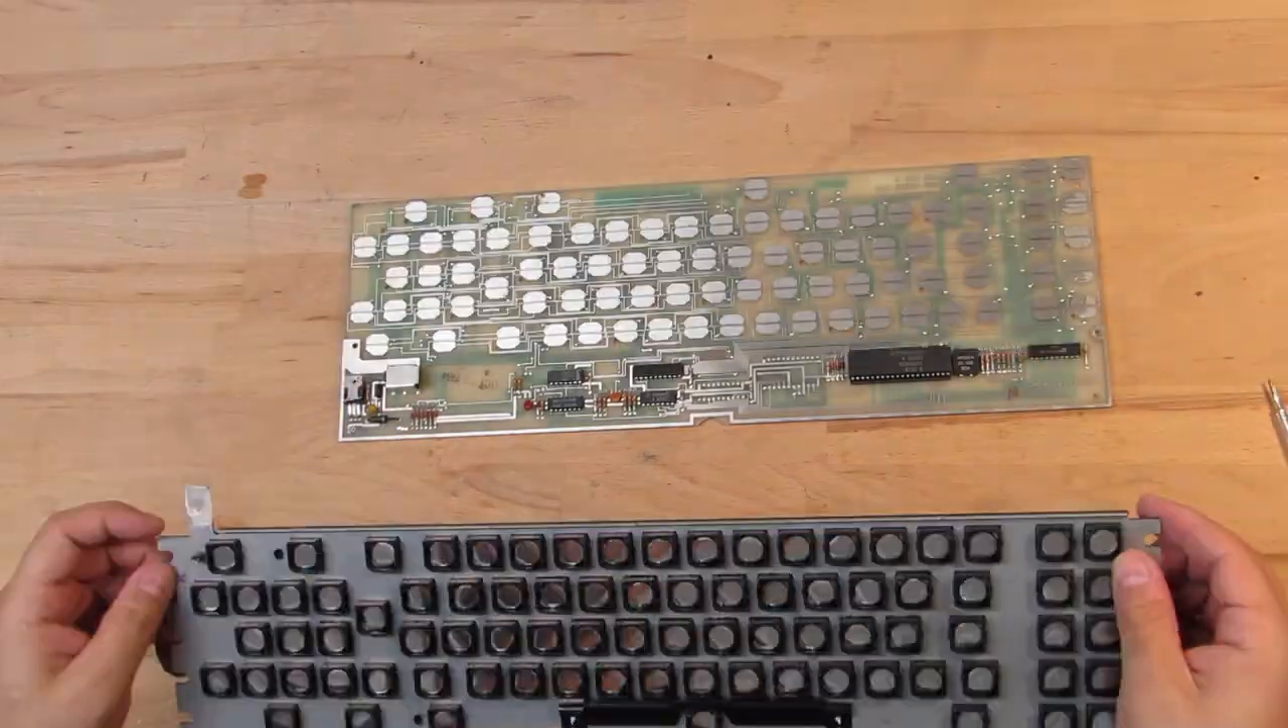And a gazillion of screws later, both the PCB and the key mechanics are separated.